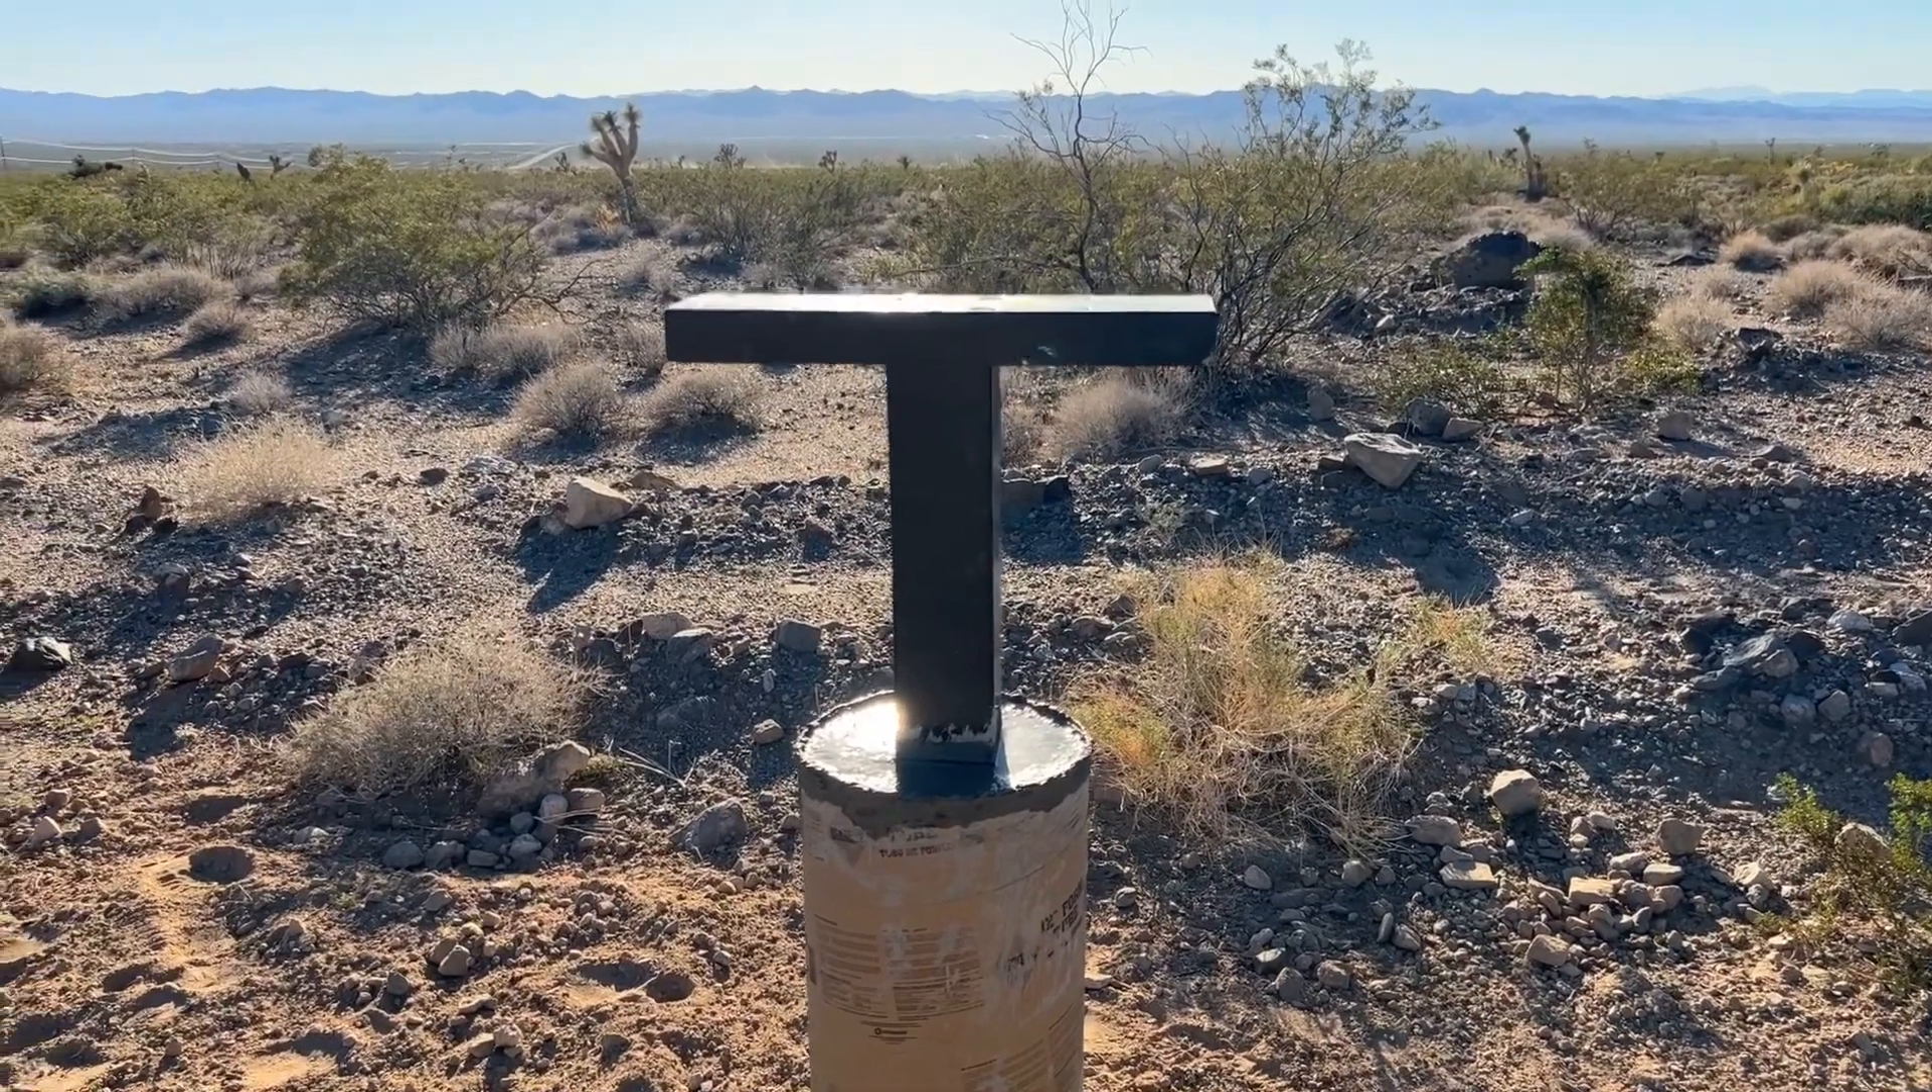As you can see, we put our little mailbox stand up.